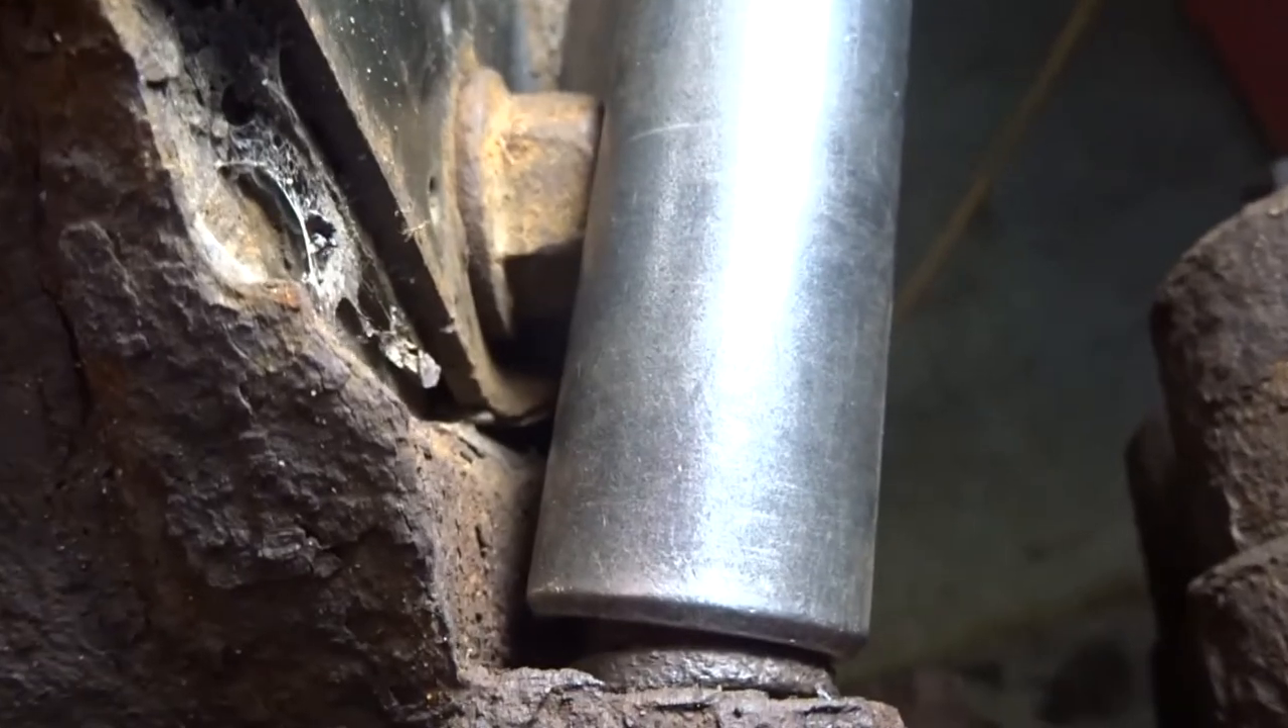If you look at the from the top you can see that it's on an angle and it's on an angle because there's an interference with this lower strut bolt.